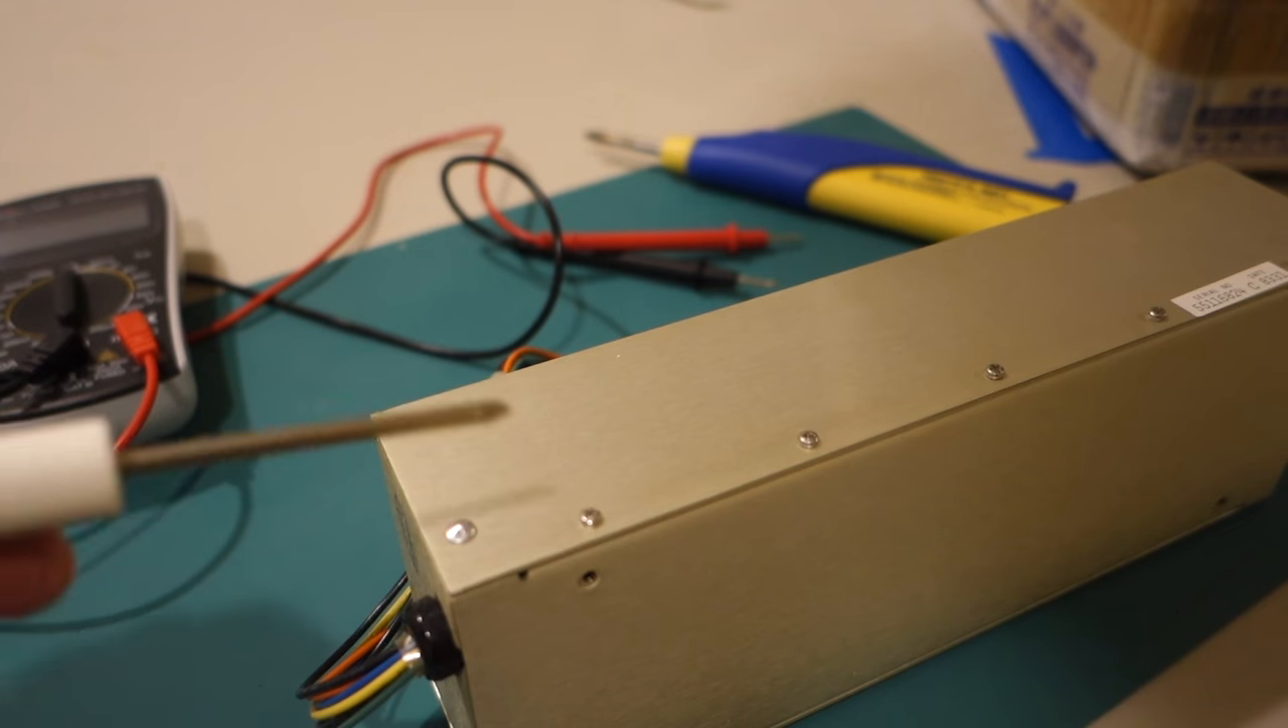Here I've got just five screws on either side that need to be undone.